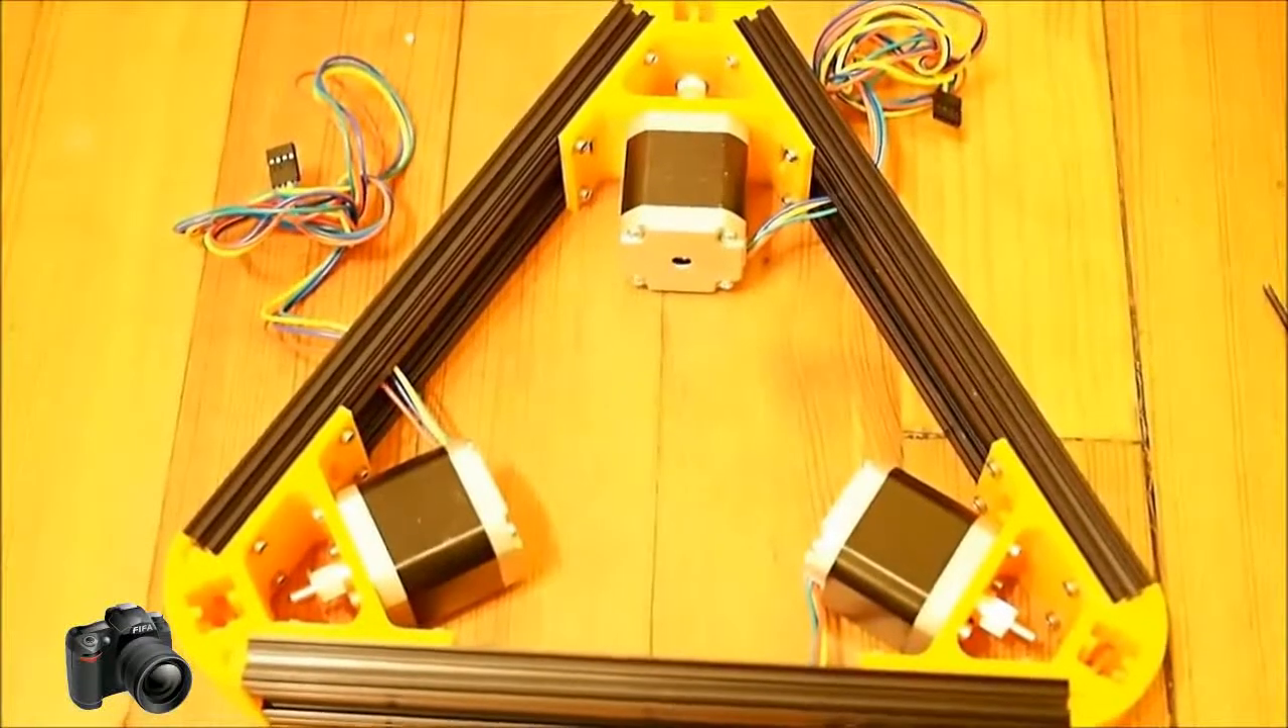You can see now that we have all three motors installed.